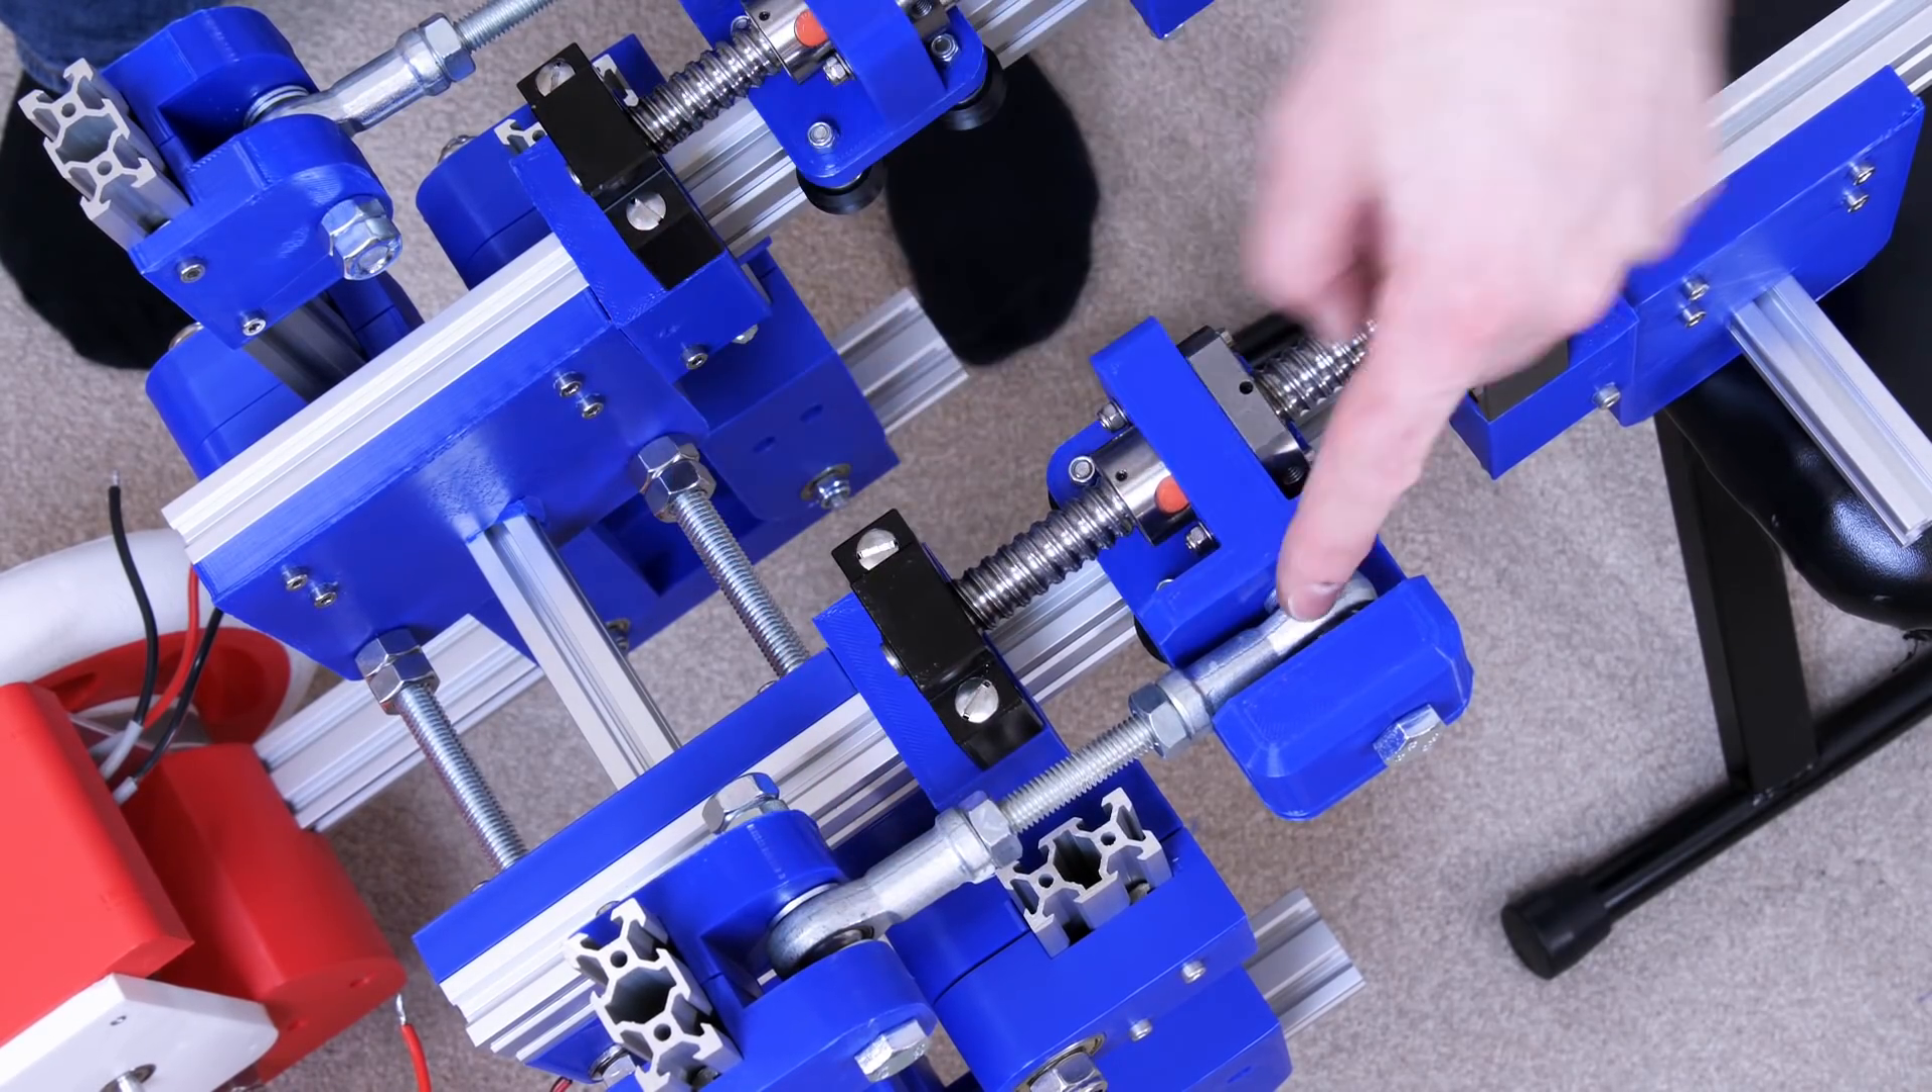I fitted the linkages there, and these are two 10mm rose joints with some 10mm studding and nuts to lock them in place there.